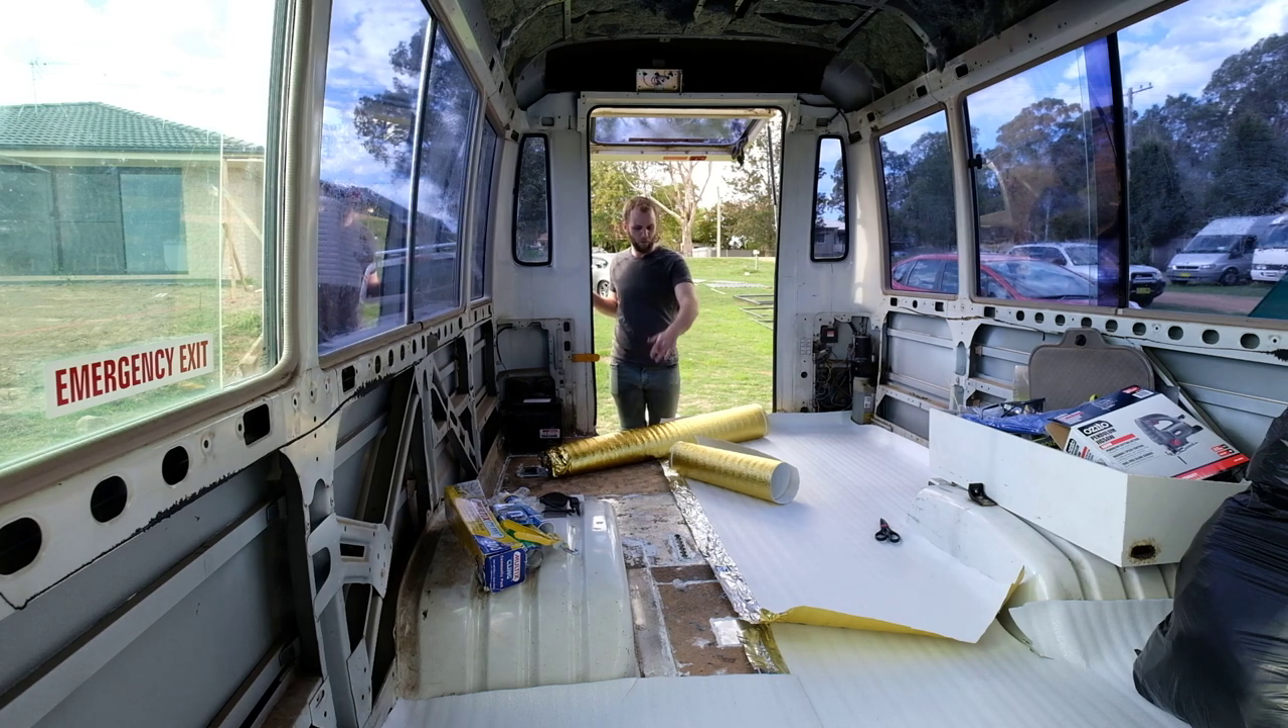Um we've done half of the bus we didn't want to do any more until we got the rest of the underlay down.